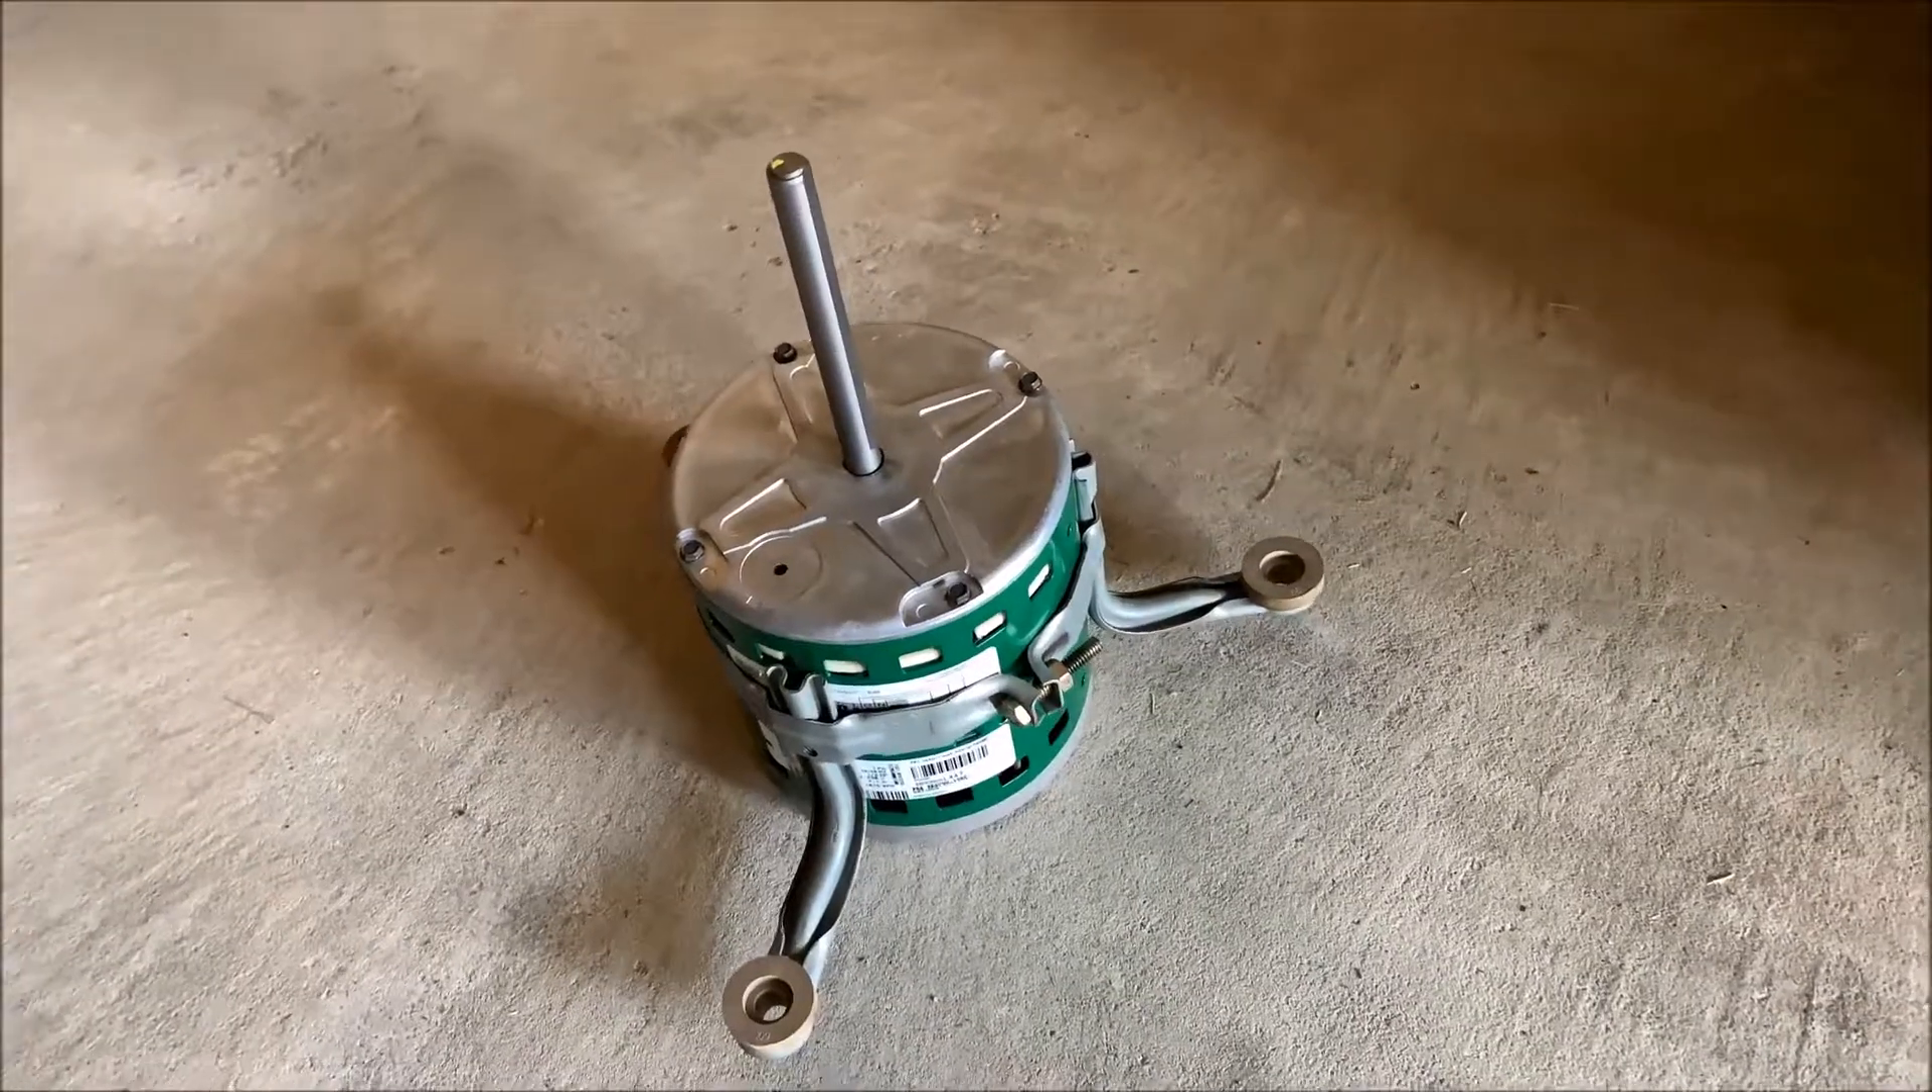Motor mounts are on the new motor.